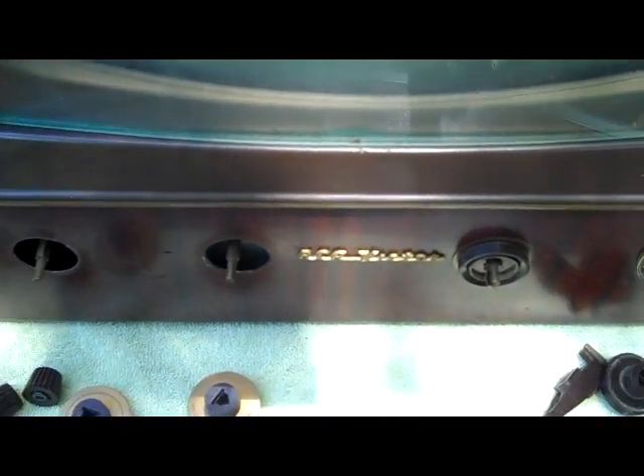I began to pull knobs off. They all came off nice and easy.